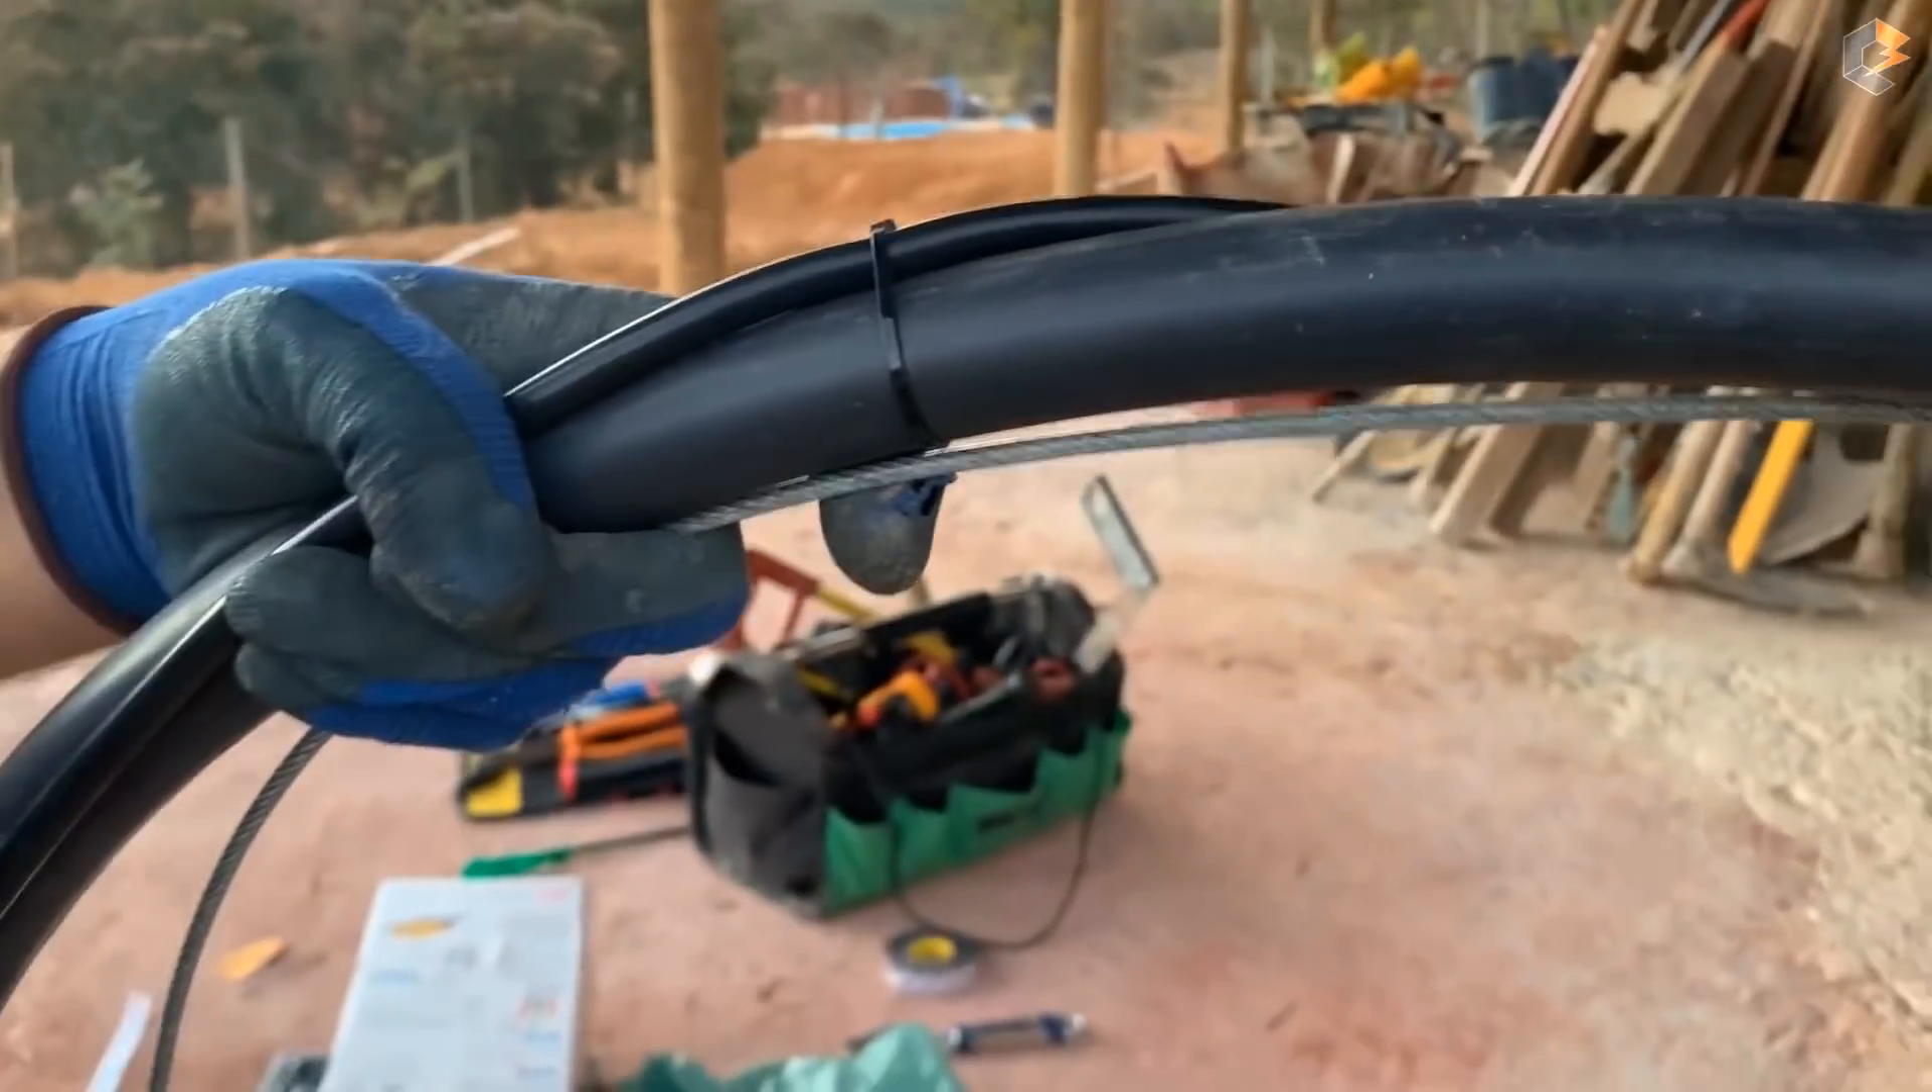Então, botamos o cabo, botamos o cabo de aço. Prendemos também com a abraçadeira de nylon.